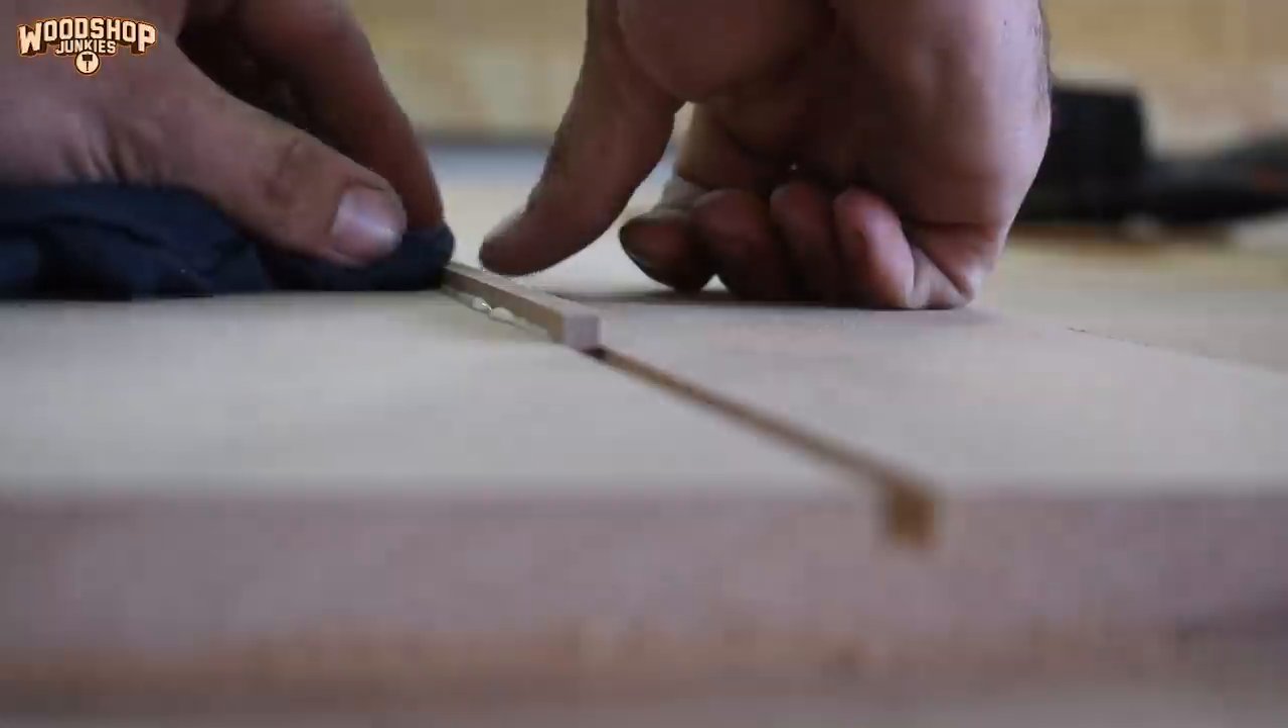Then i cut a piece of six mil mdf and i glued it in the slot like that with it protruding slightly.